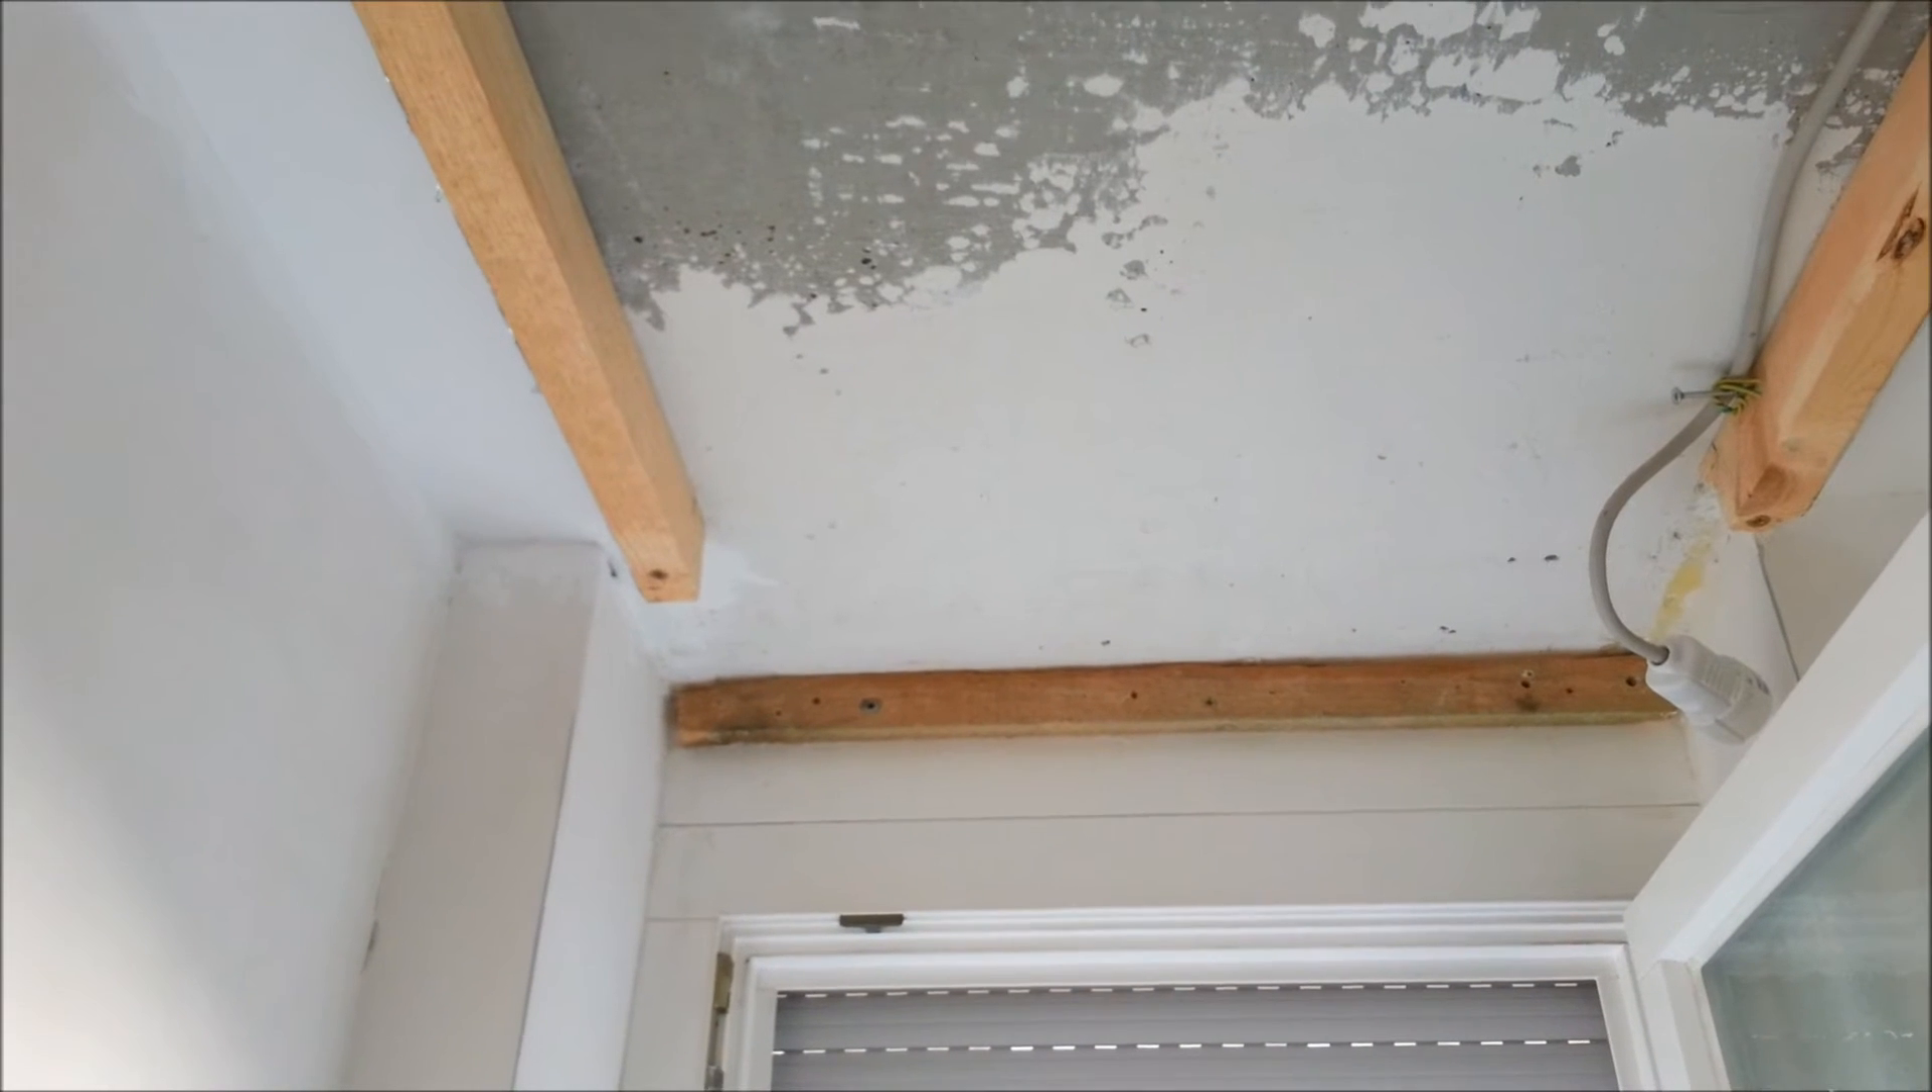Ich habe jetzt vorne im Bereich des Fensters habe ich nochmal eine kleine Platte herangeschraubt, wo ich dann die Platte auch befestigen kann.